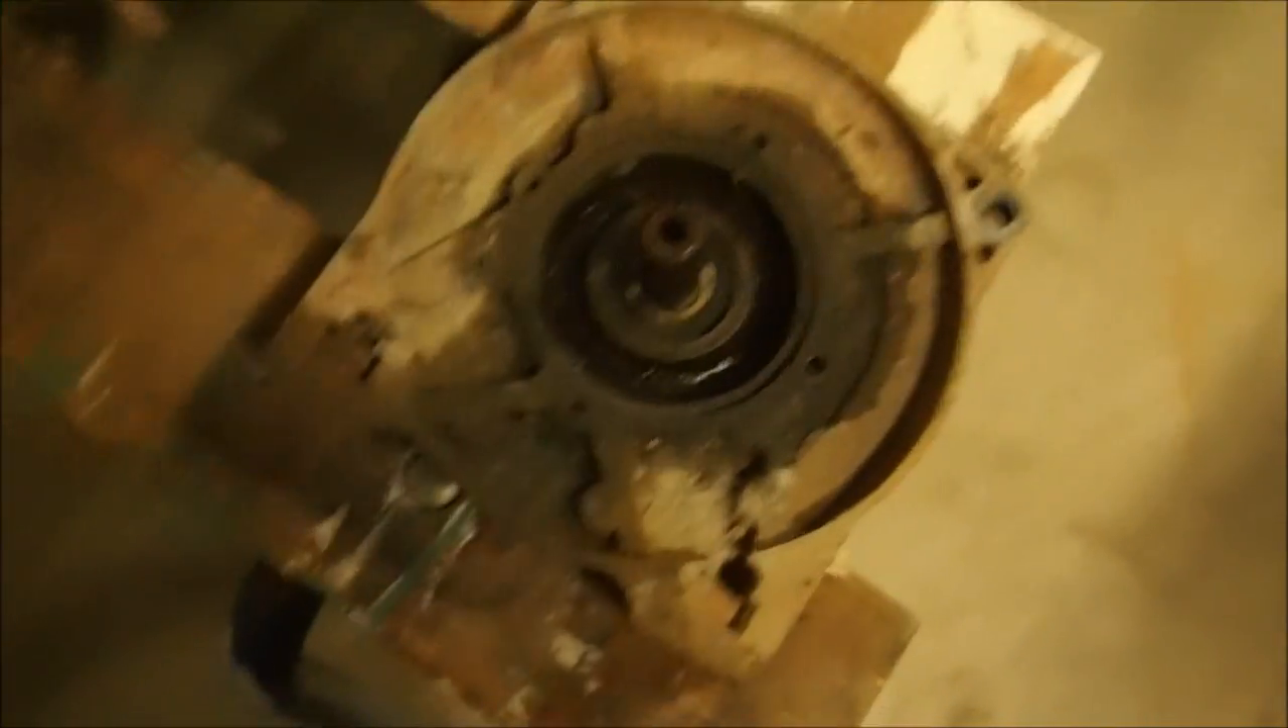Plus, I still need to get this shaft out.